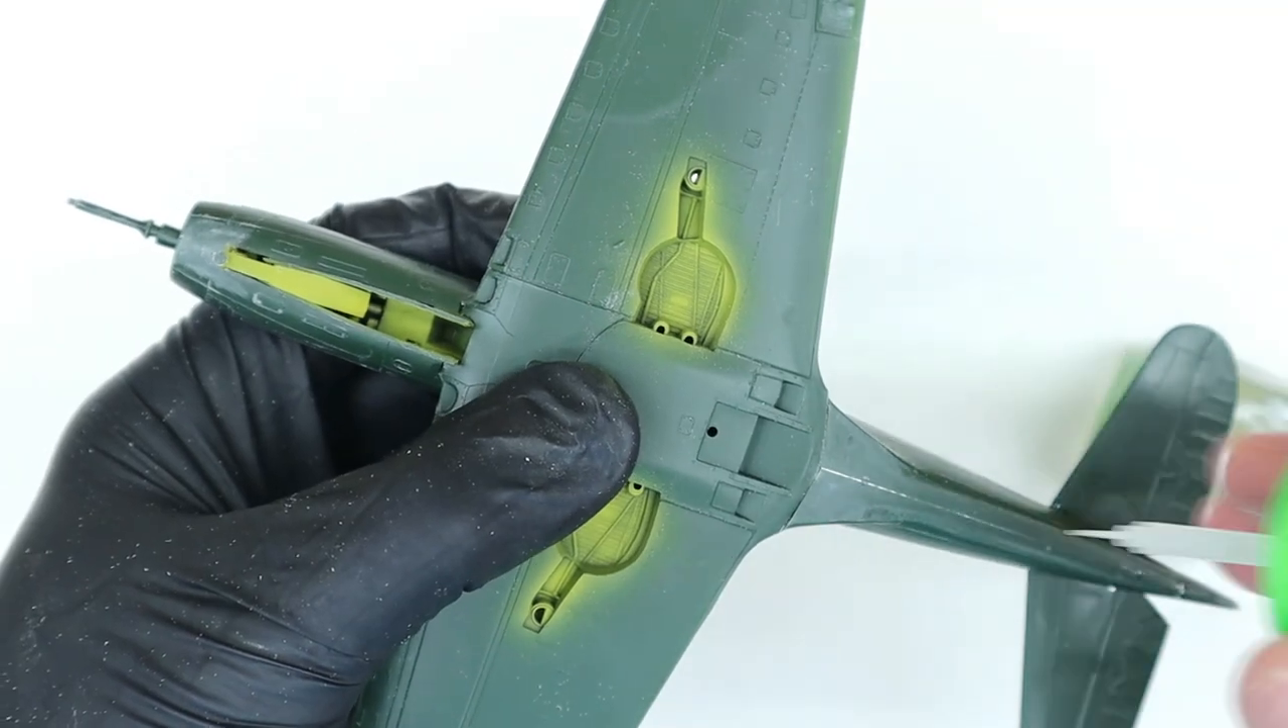I then assembled the bottom half of the wing to the fuselage.